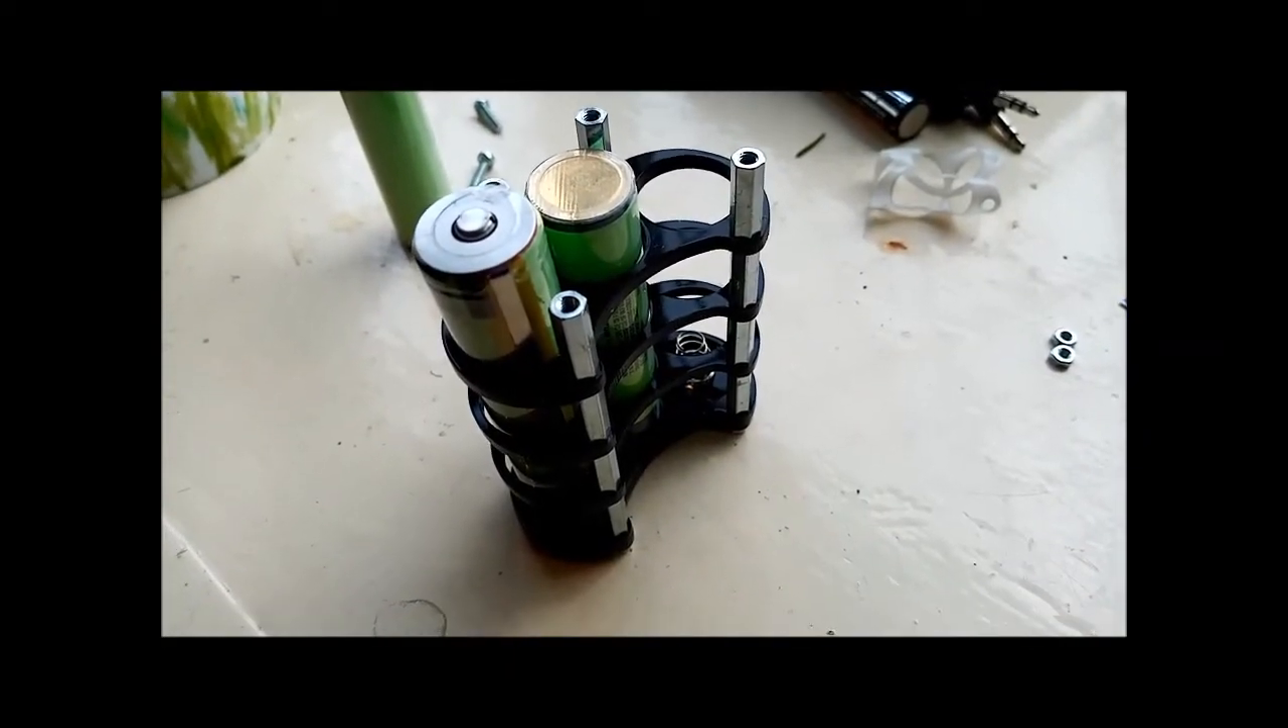So here you can see just a bit of a mock -up with the batteries in place.